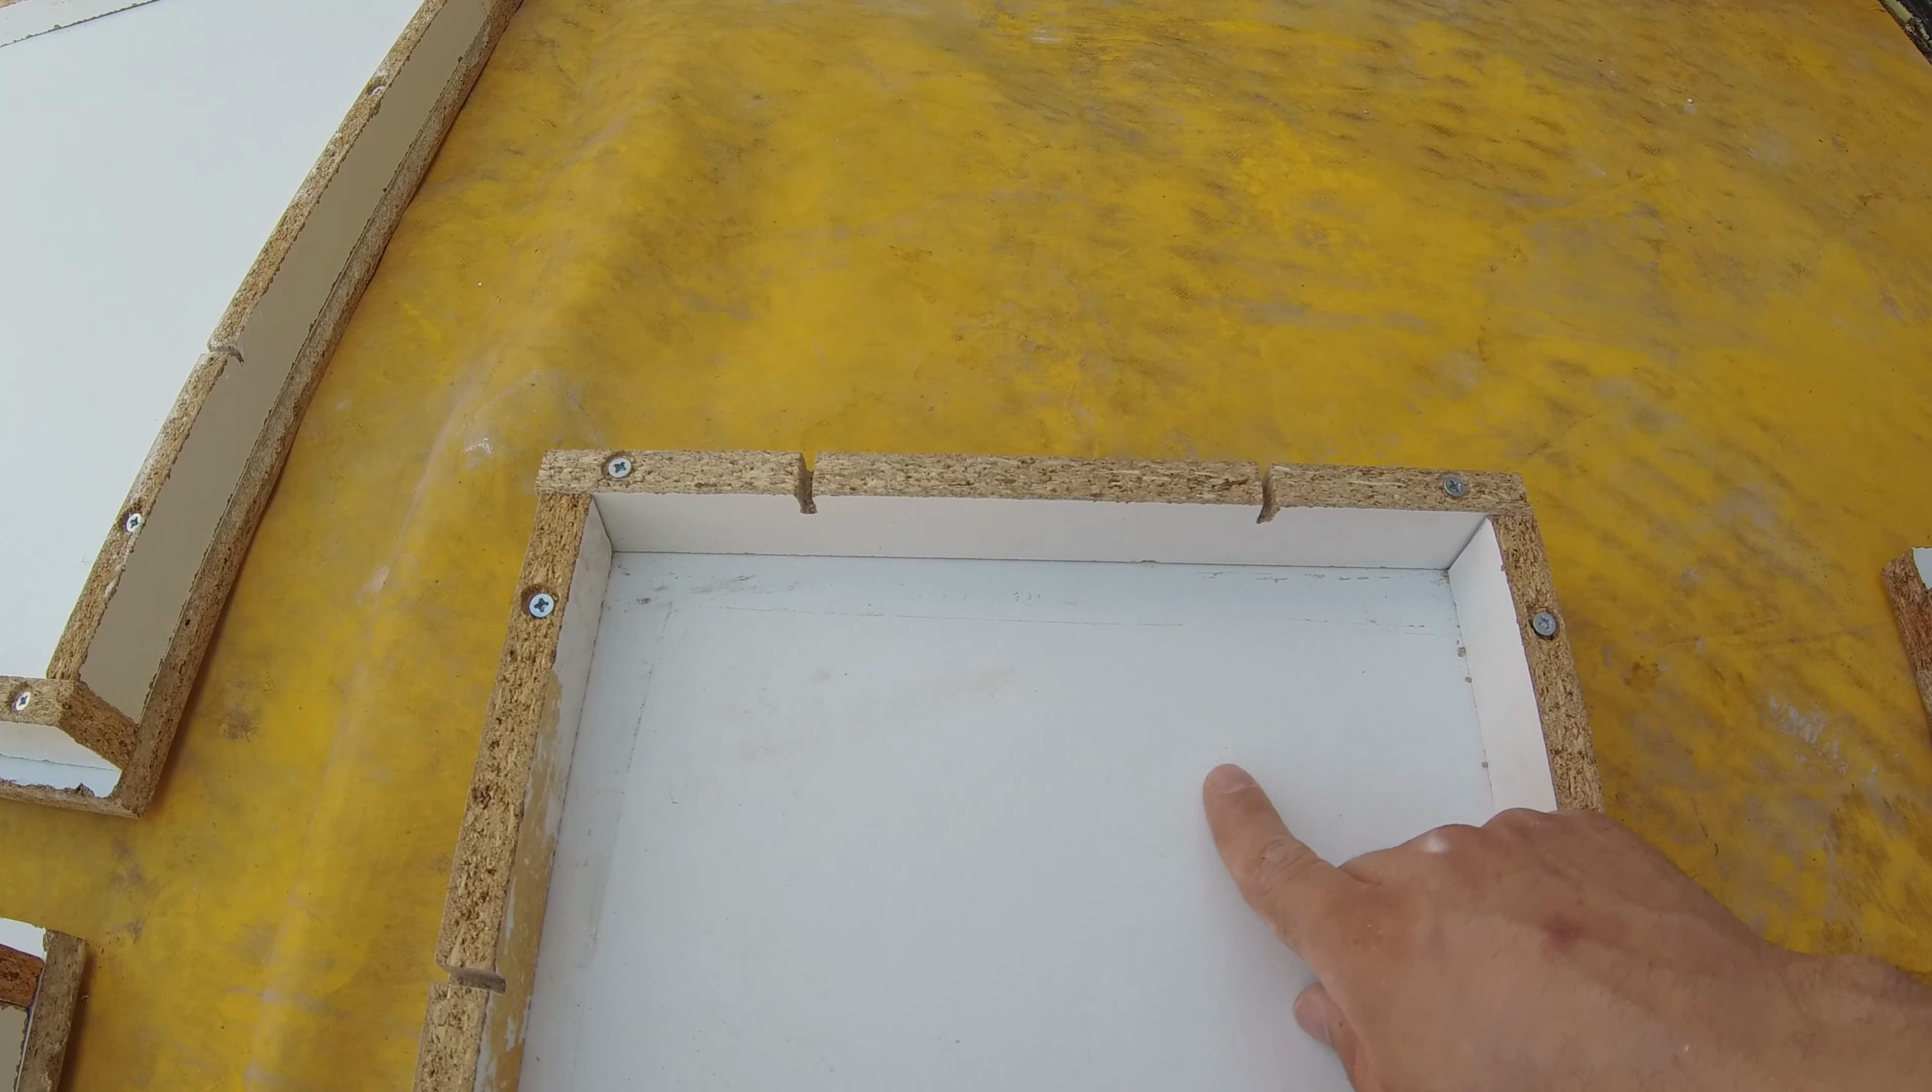Como veis las paredes tienen una altura de 3 centímetros y las he fijado al tablero con unos tornillos de 4.